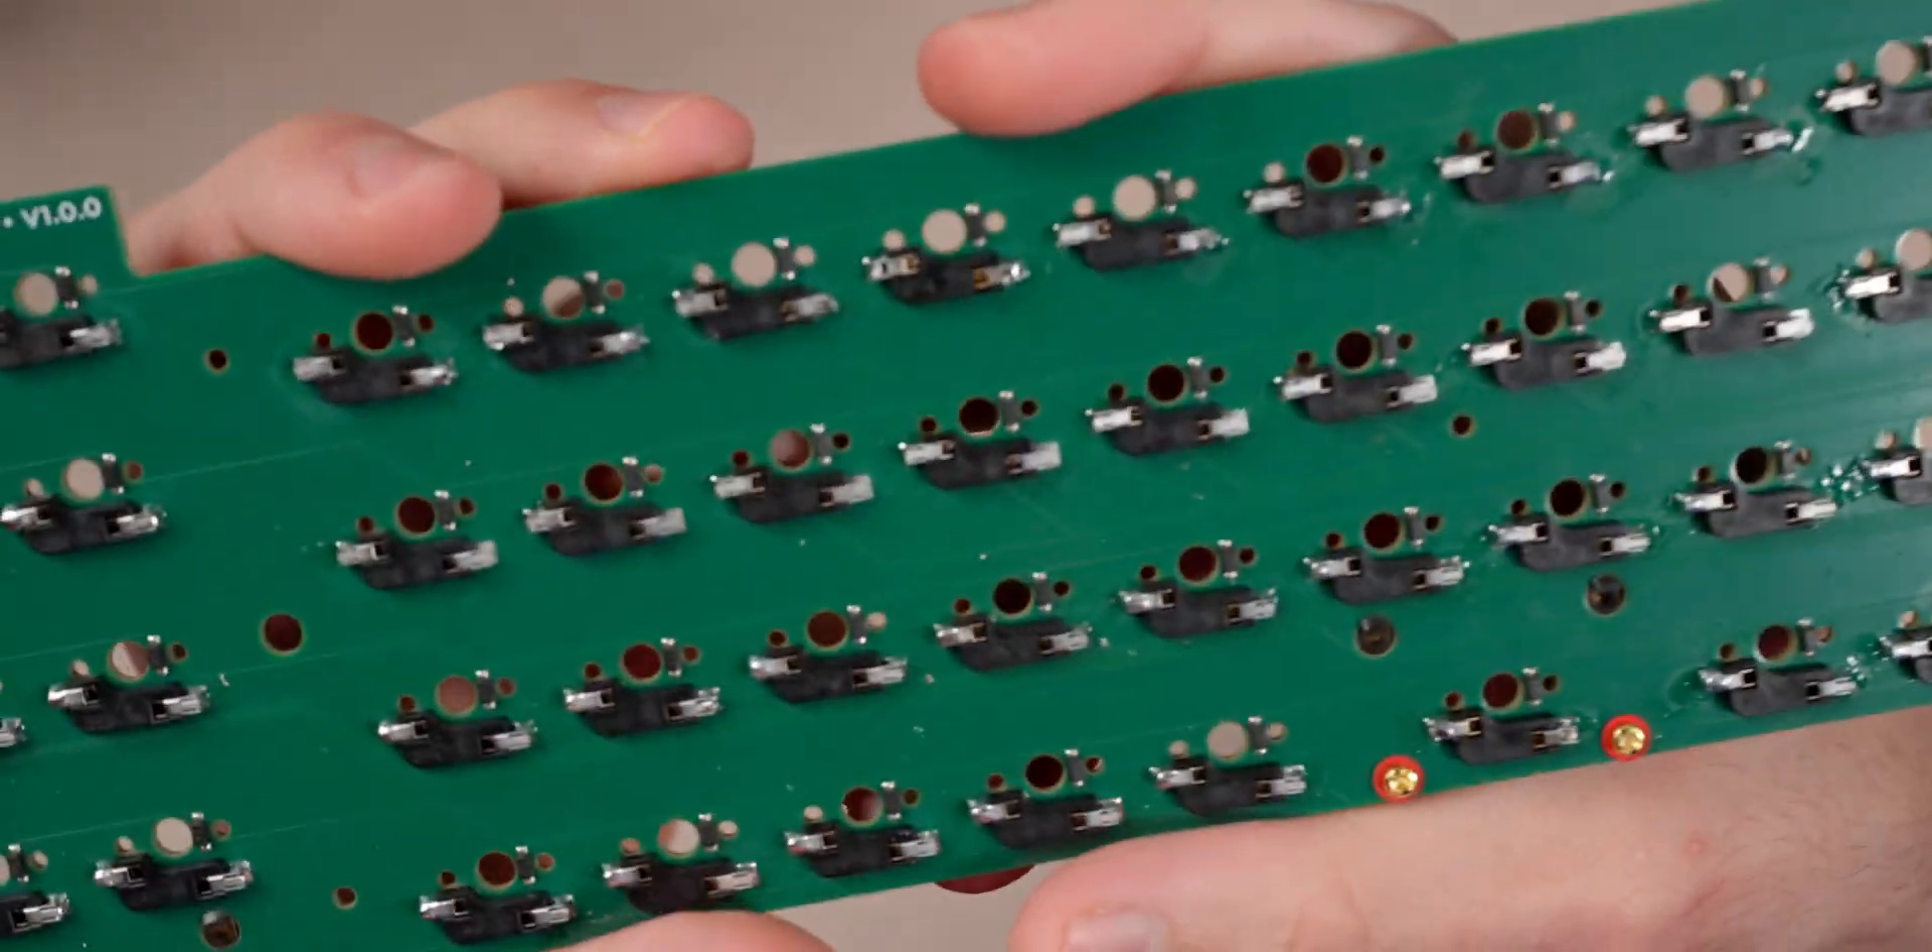All the sockets are on the board now.